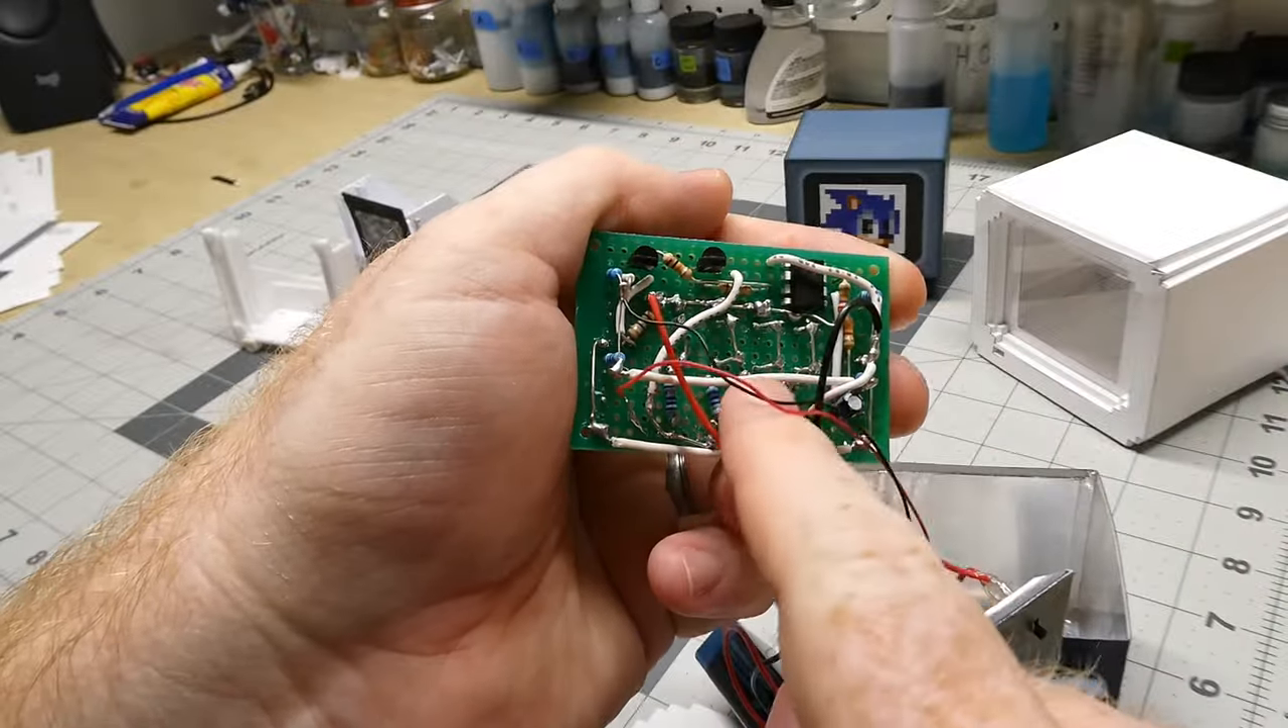So if you put a component in, you still got to connect it up from one component to the other. And as you can see, I've got wires running between spots.